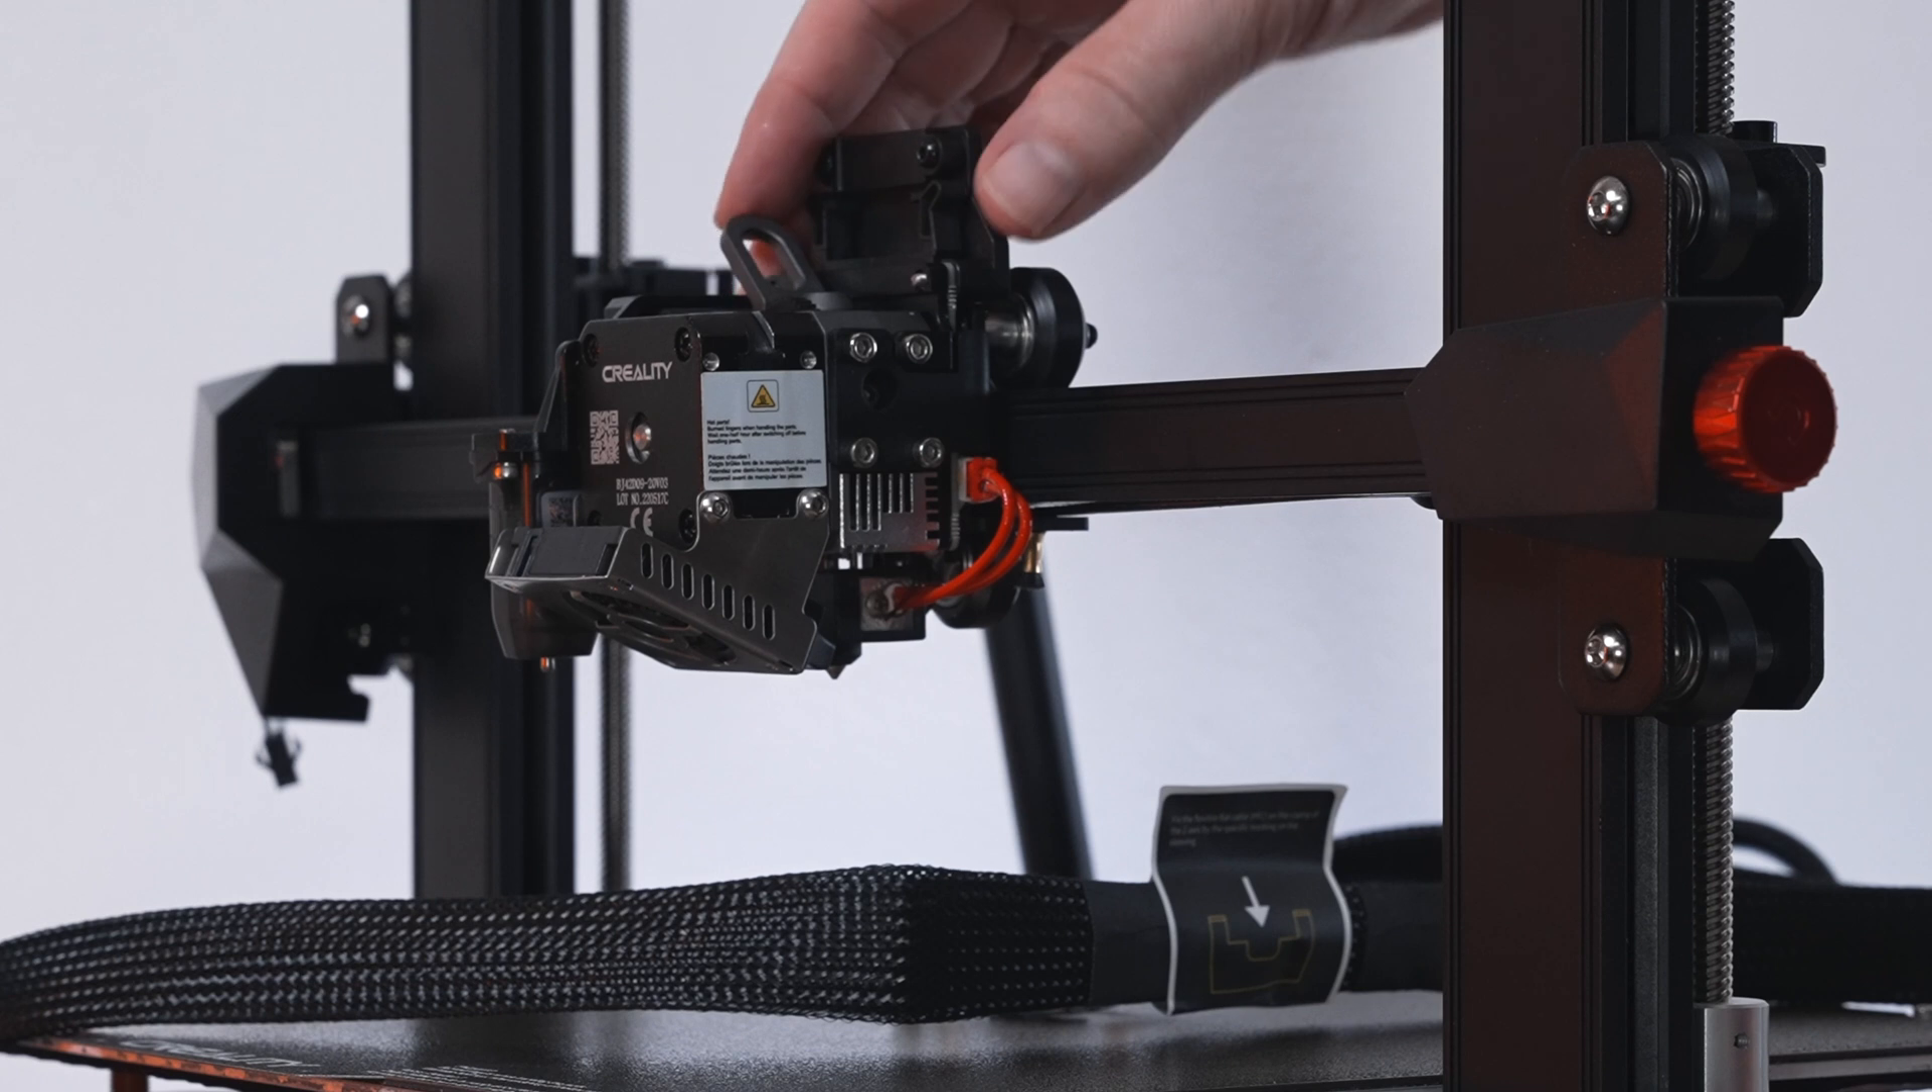And now our hotend assembly is on the x -axis.